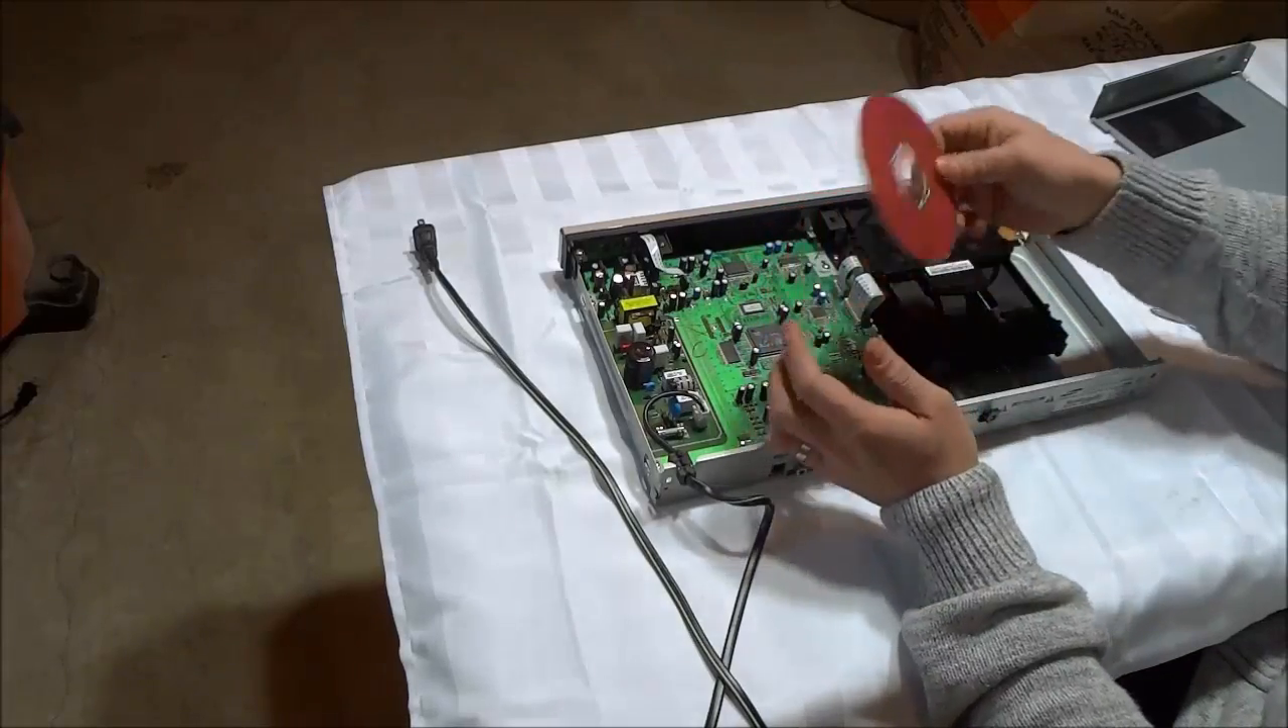There is, there, as you can see, I have removed the DVD disc that was stuck inside of the DVD player. with the tray that doesn't open.